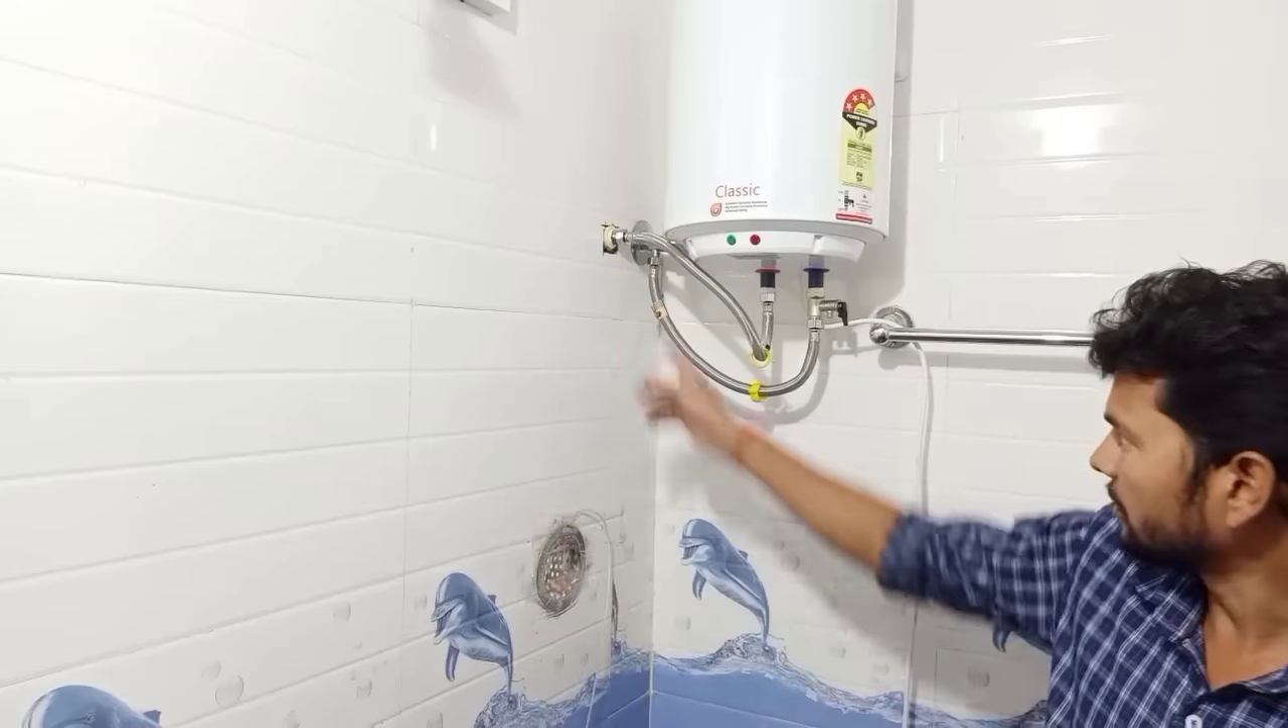अब देखें कनेक्शन पाइप को यहां पर लगा दिया।